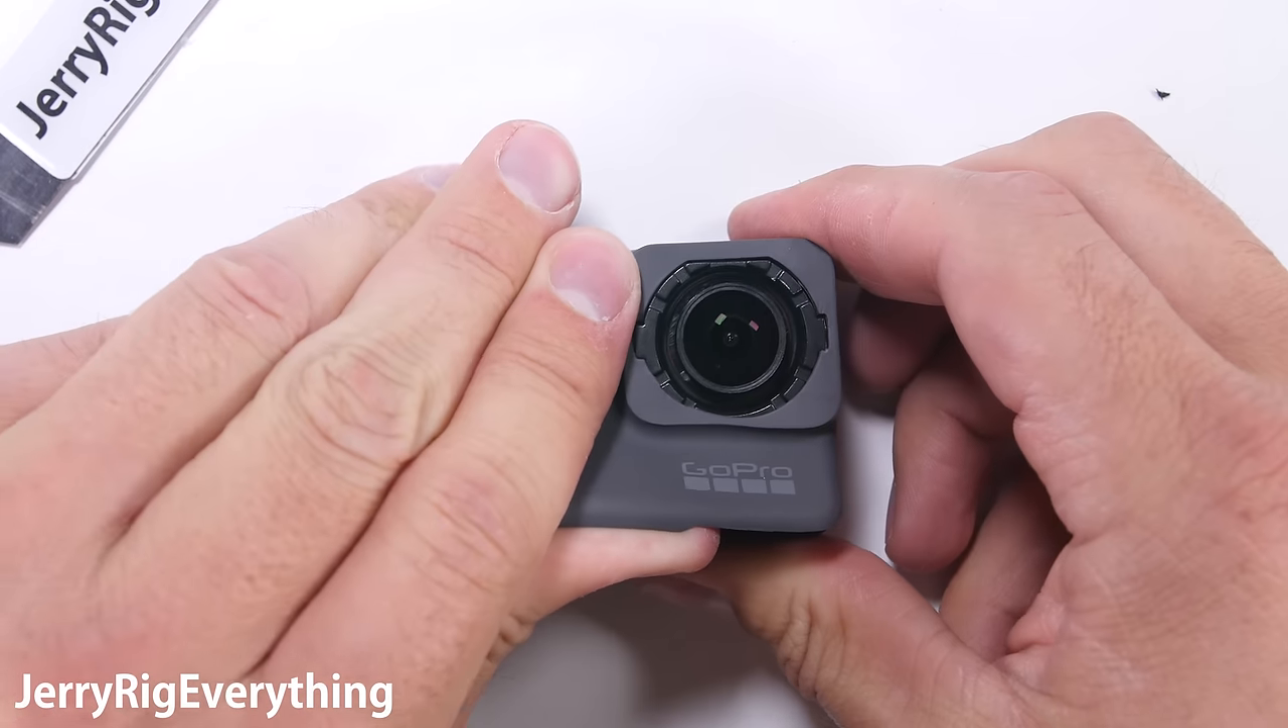Now that that outer lens is off, the rubber housing can come loose.